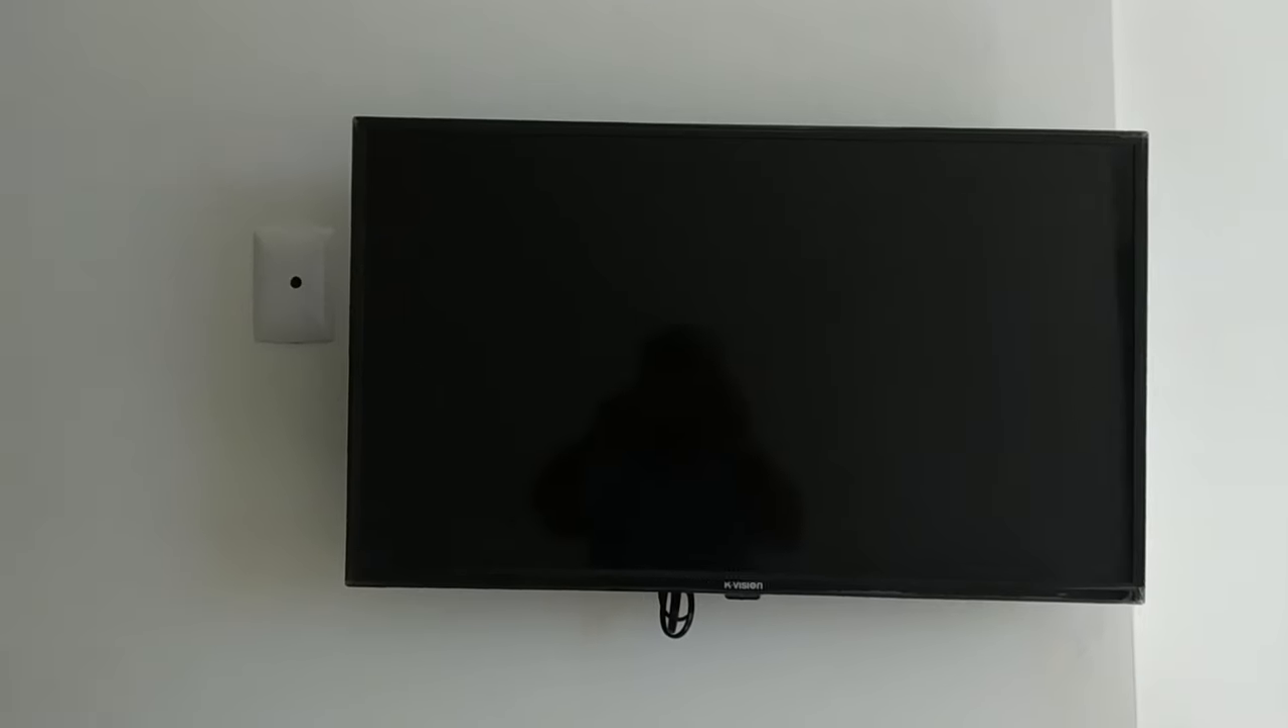Así es como ya queda instalada la pantalla.